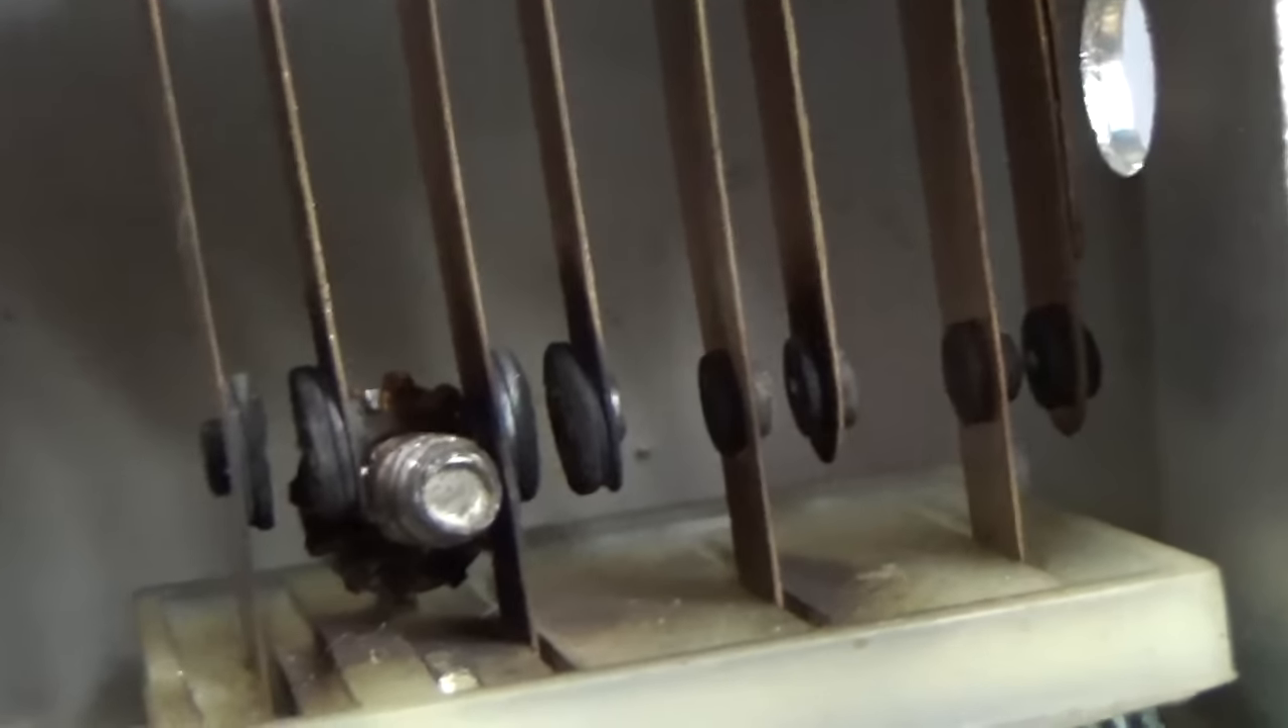There is a screw perfectly stuck in the relay.